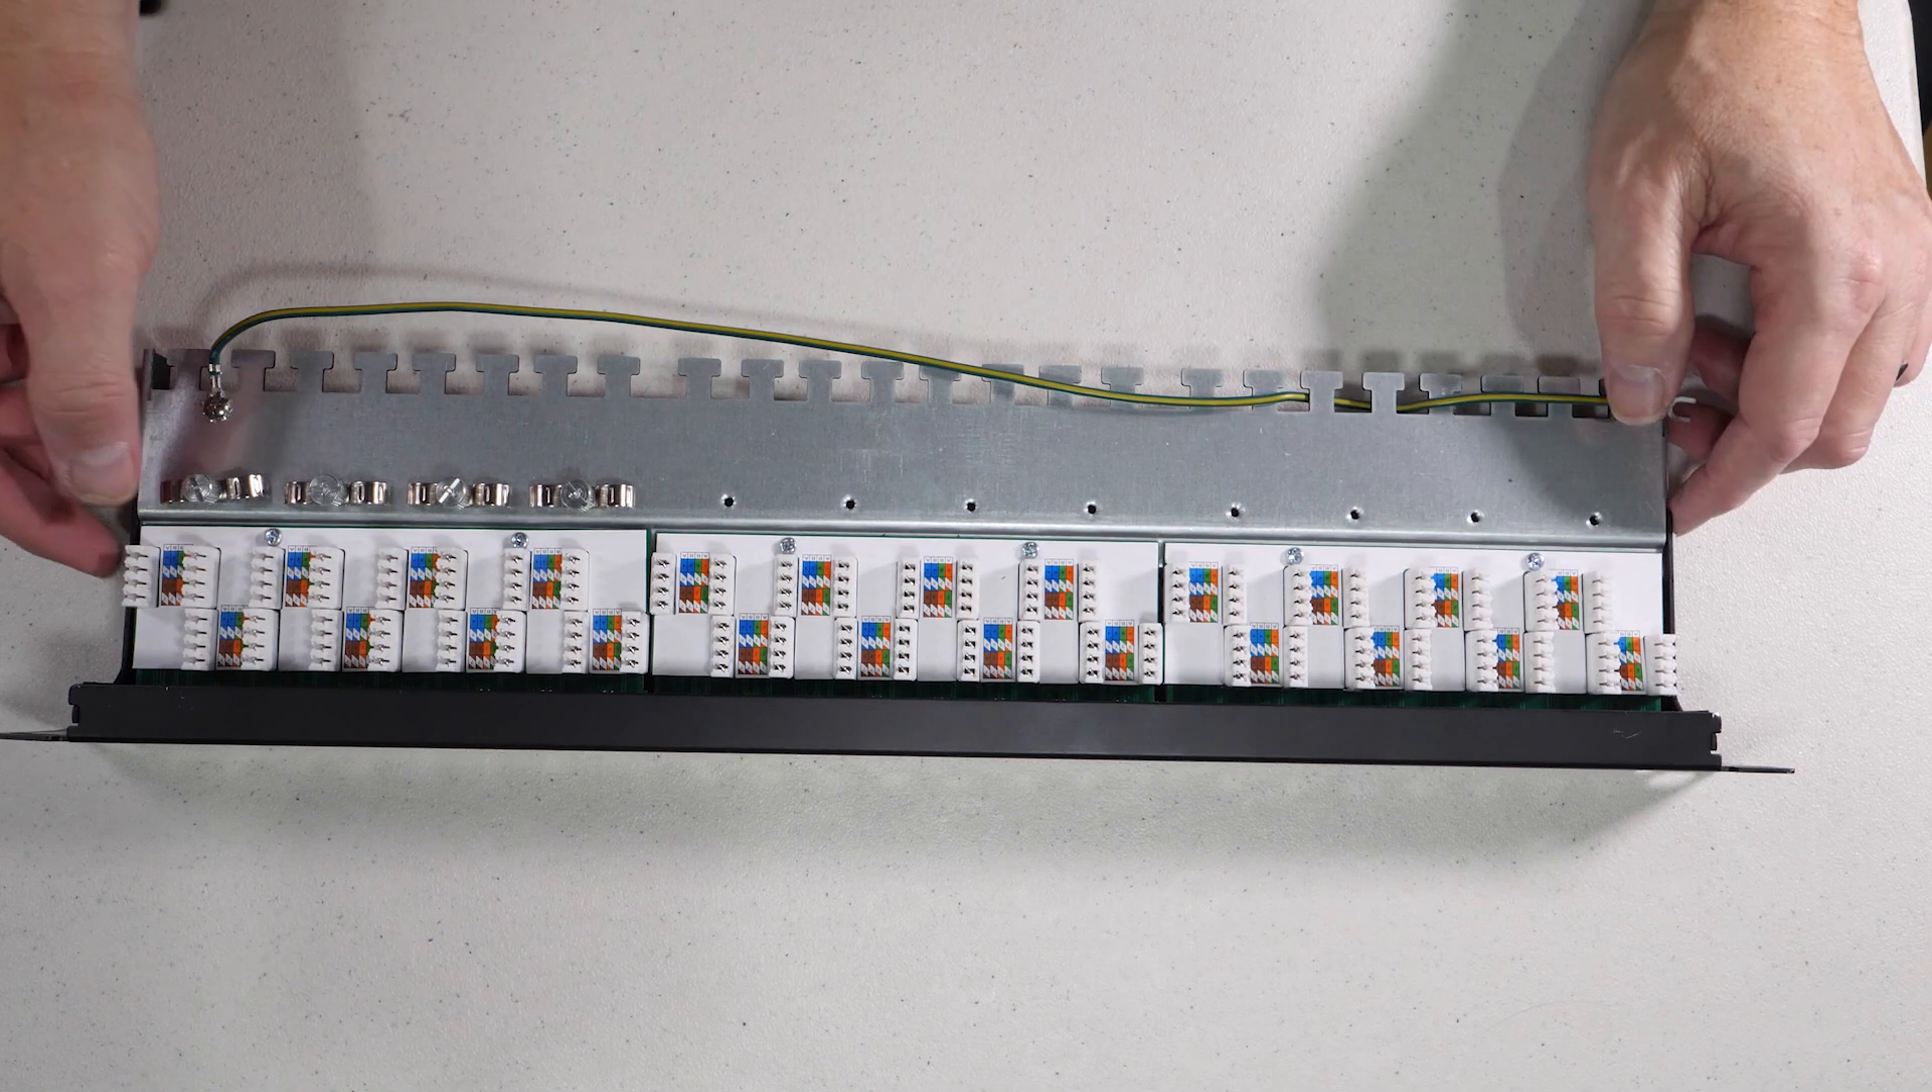As you can see from the top here, all the connectors are pre-installed.